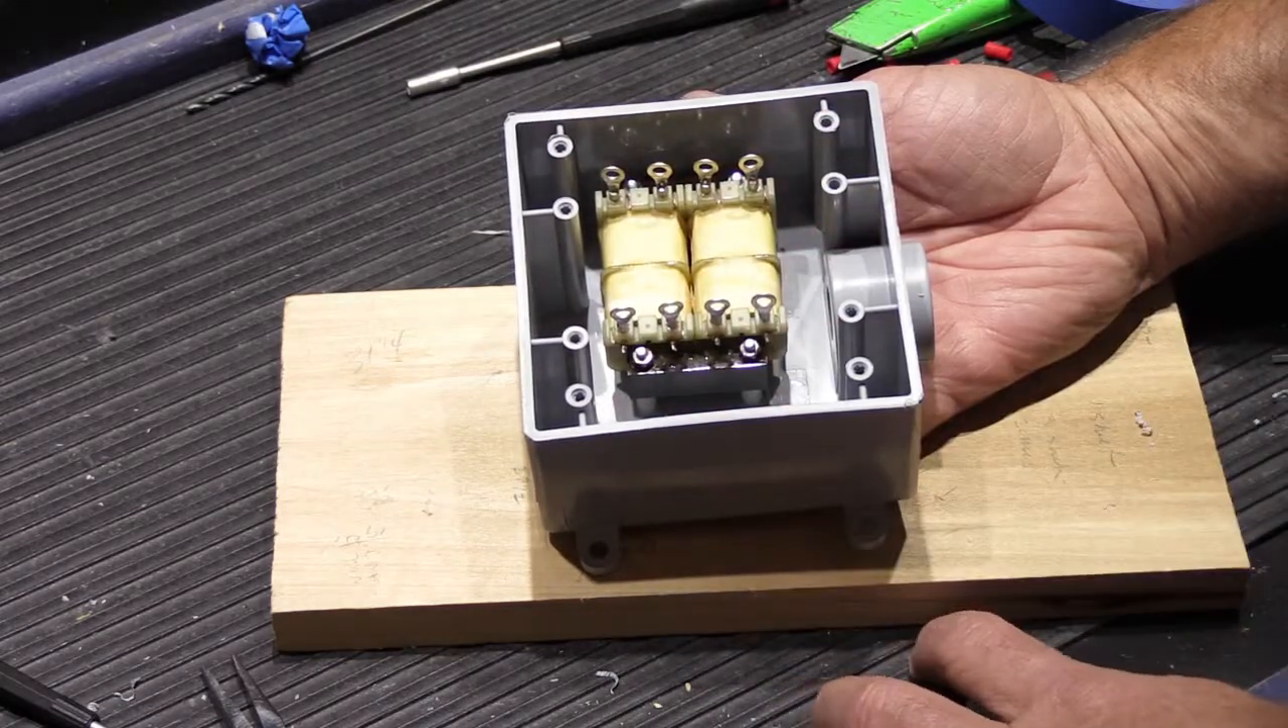And we have our eight soldered eyelet connections on the top of the transformer pins.